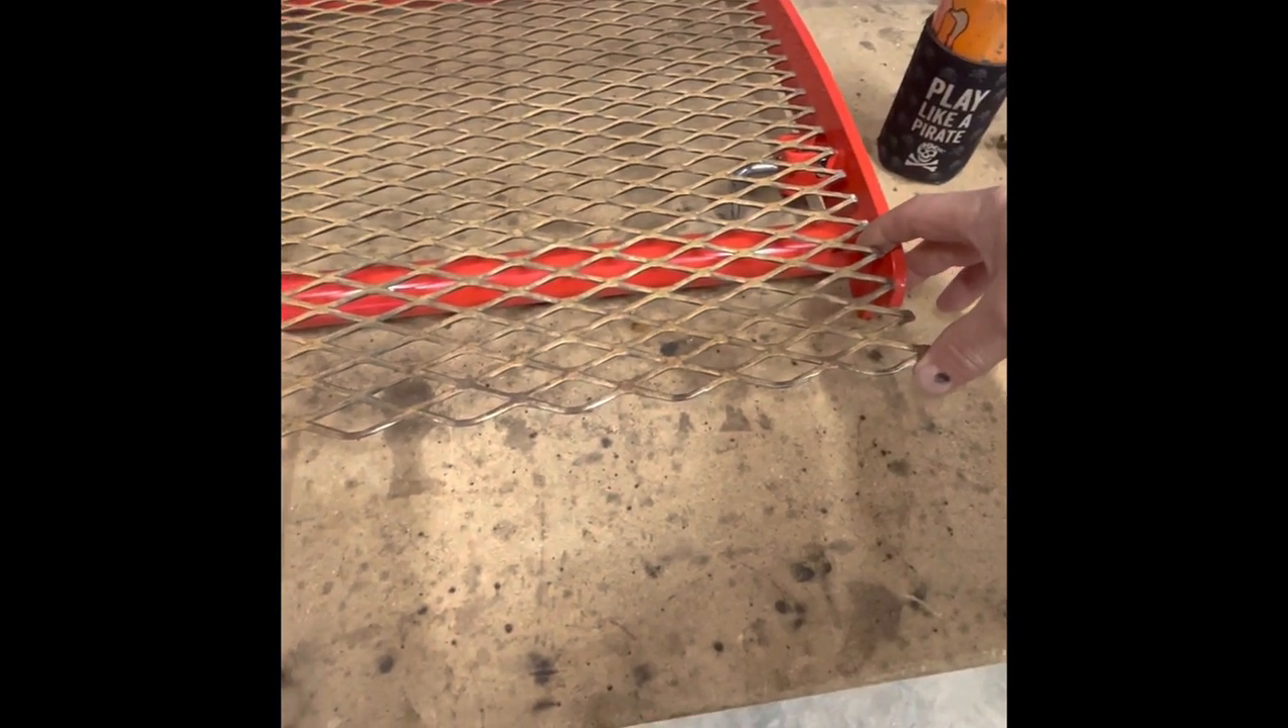You can see I got this overhang down here at the bottom.